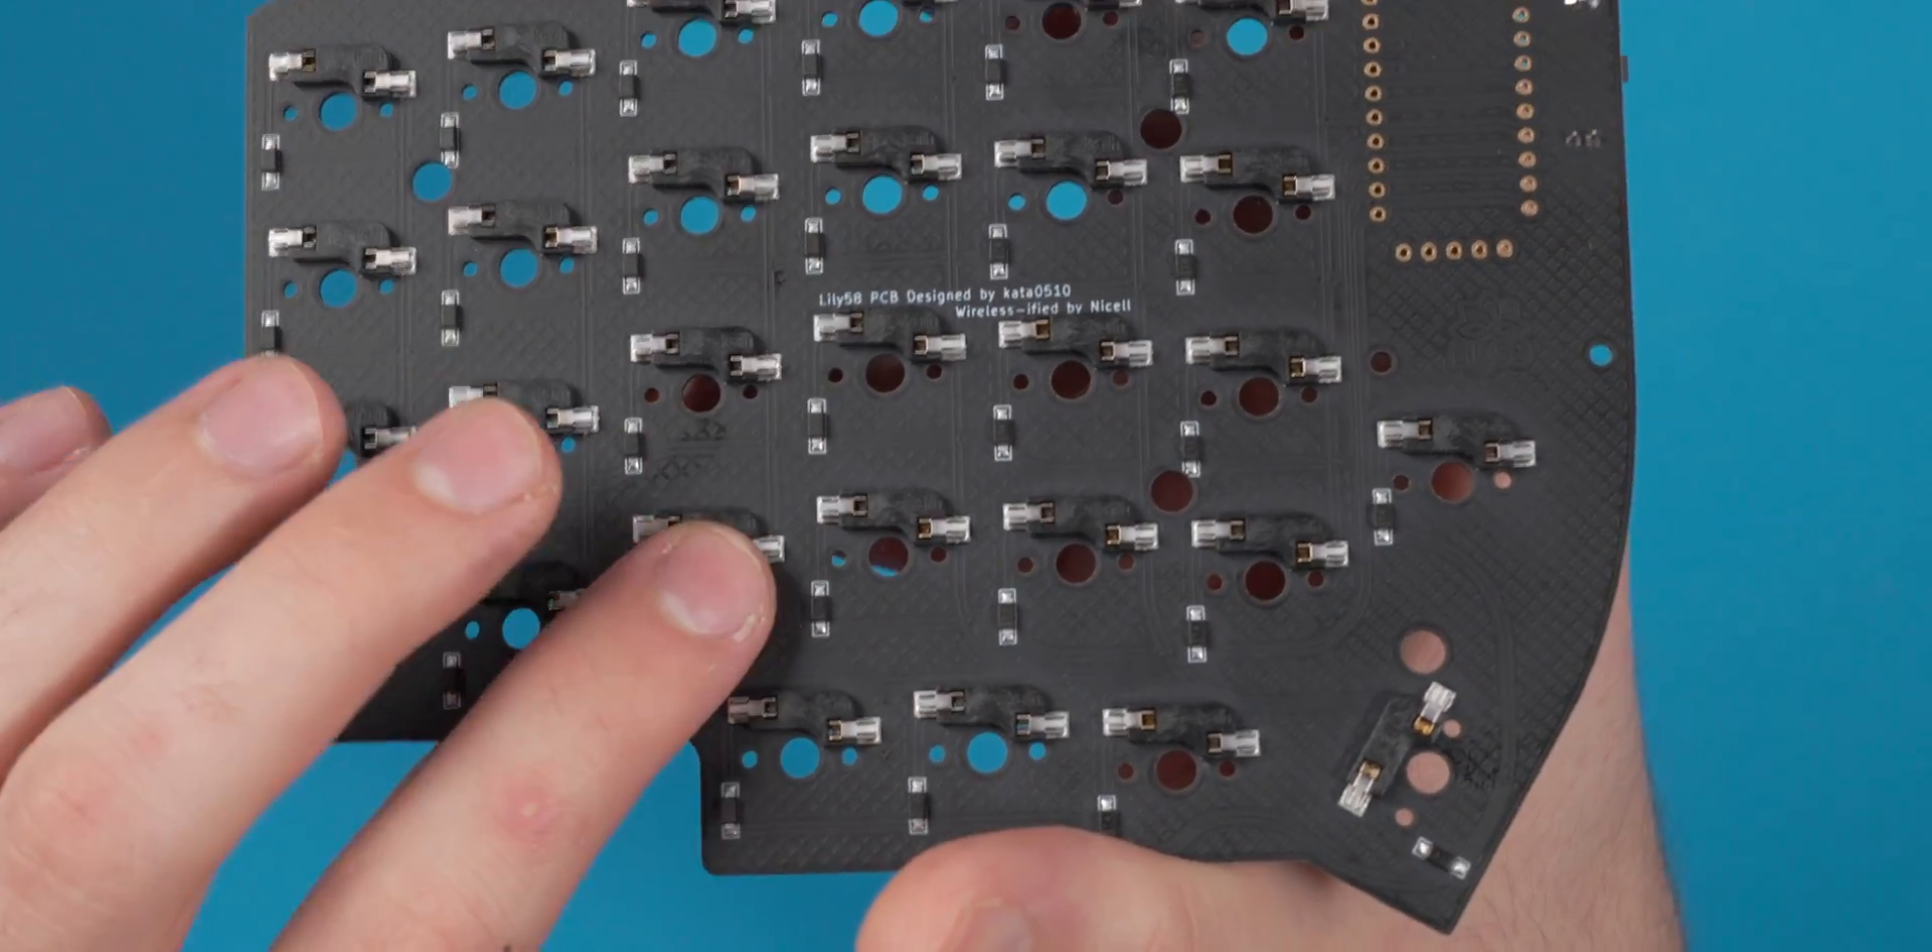So if we look at the PCB here, you can see we have all our sockets and diodes on the back.